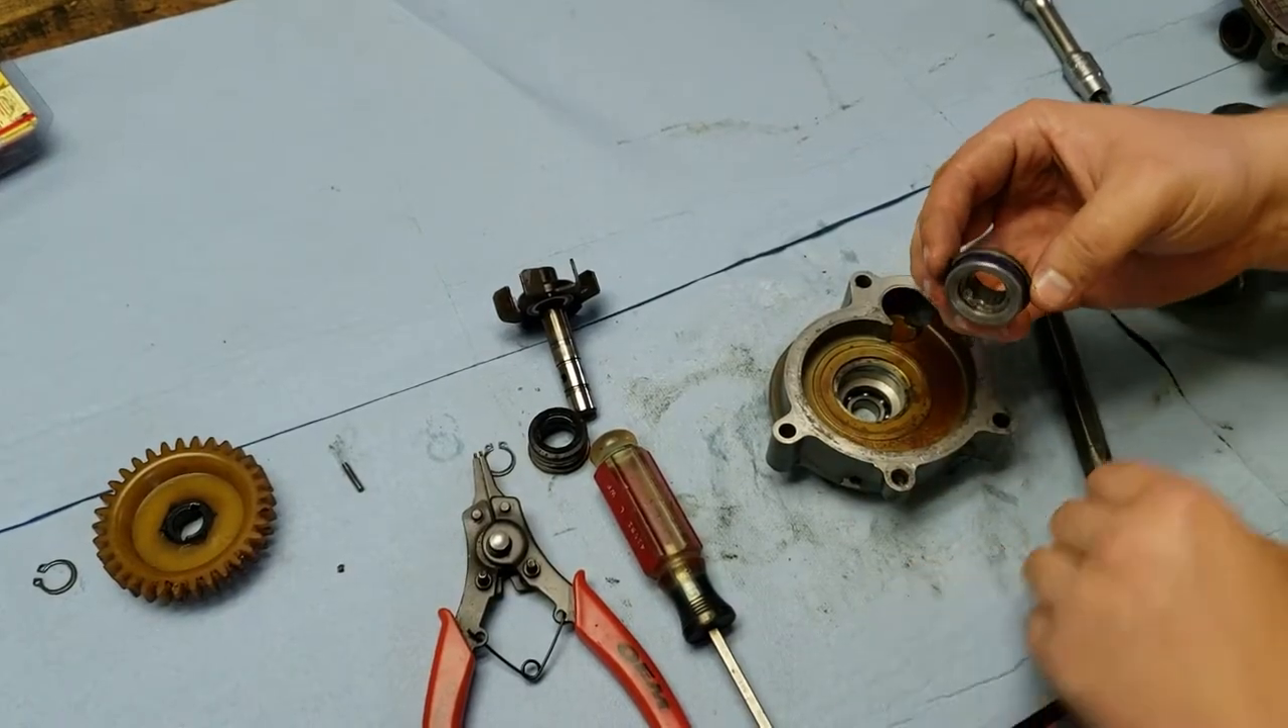So I finally got the water pump seal out.